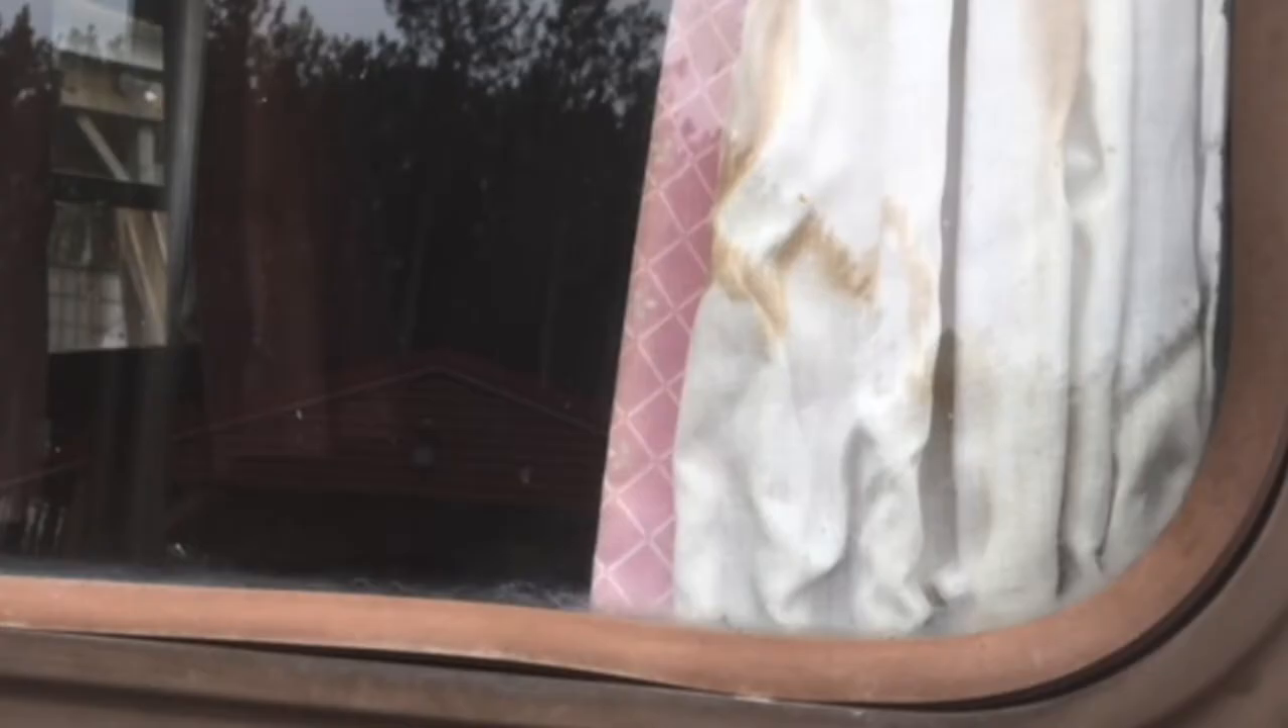You can easily see how the glazing bead has pulled away from the window over time and created an easy entry for water to get in.